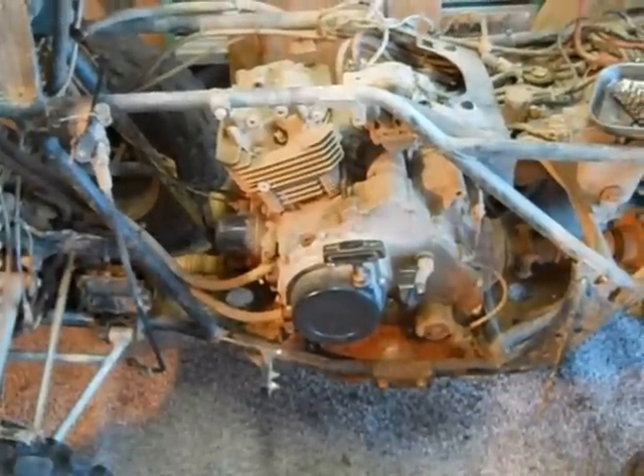What you've already done is you've taken all the body parts off and out of the way and made it easy to work on this engine.